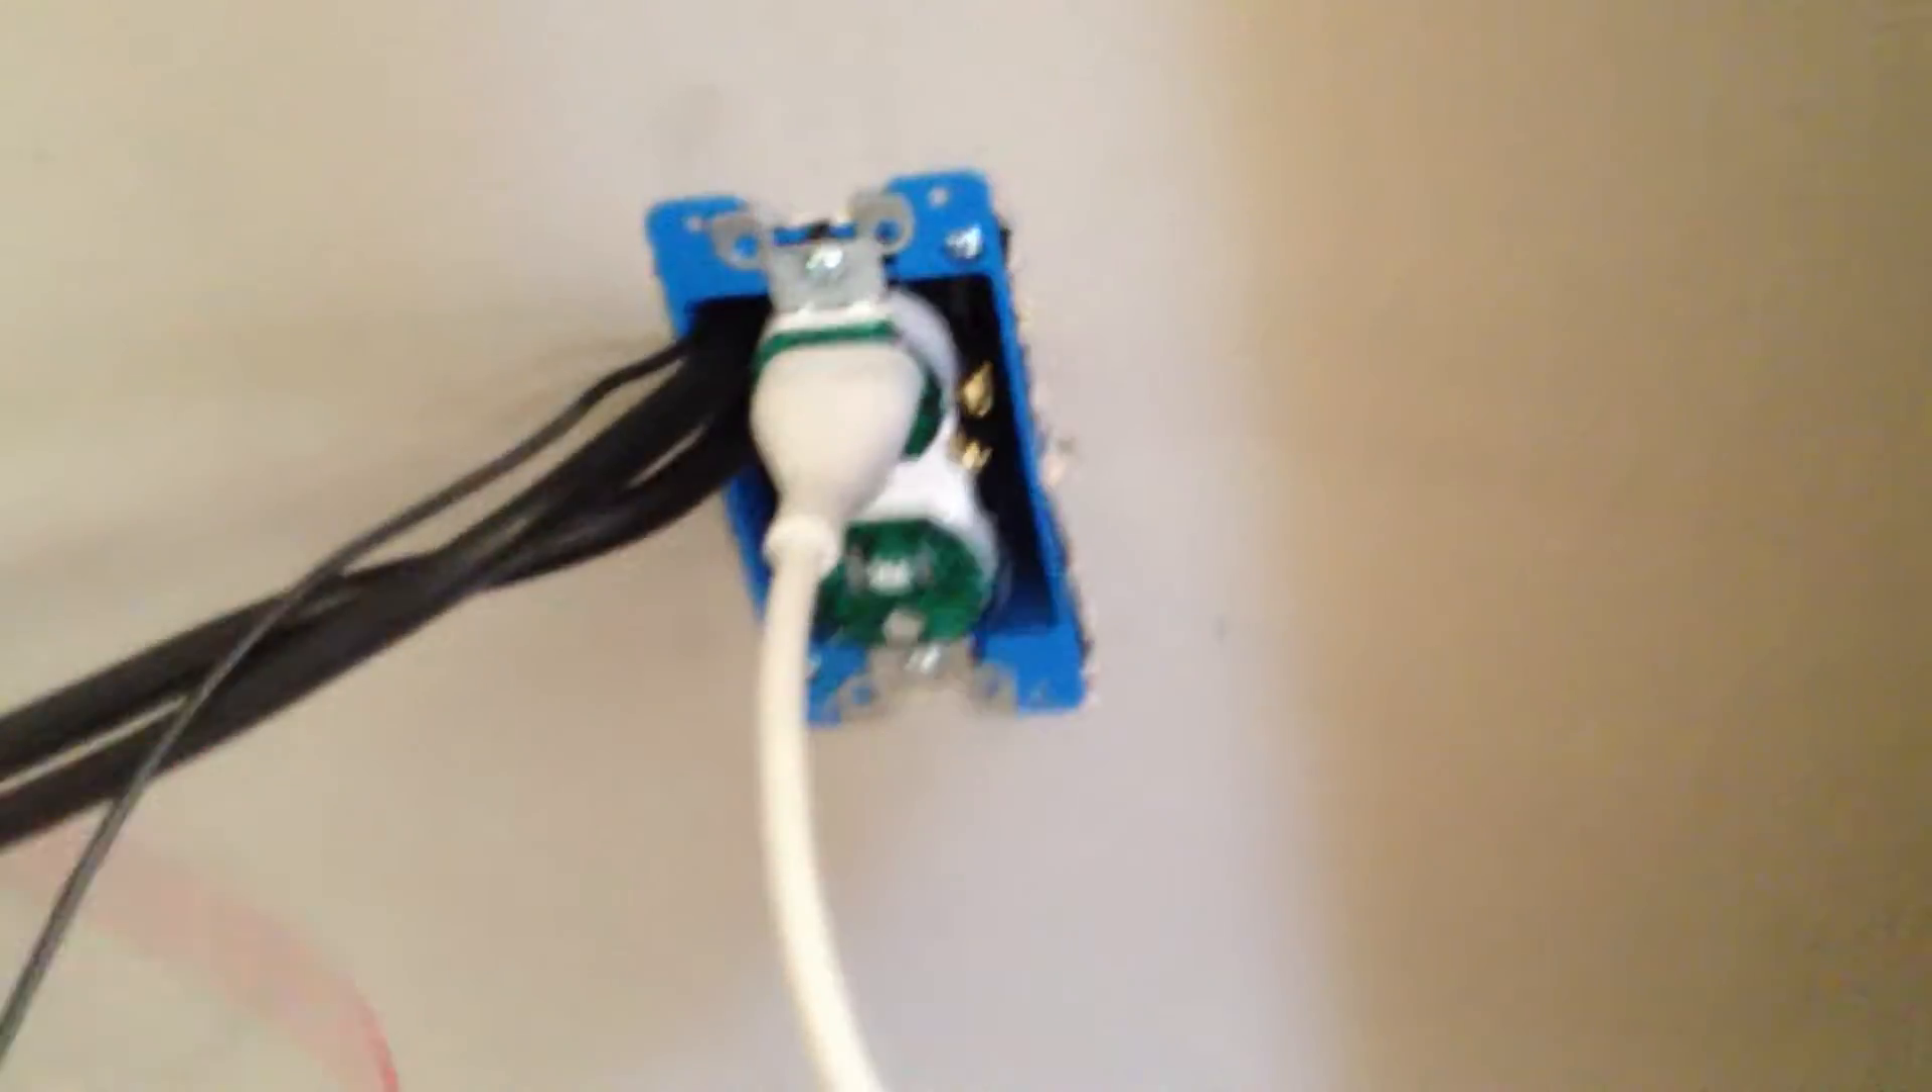And then you can see inside my house, here's the plug. I haven't finished putting a plate on it yet.